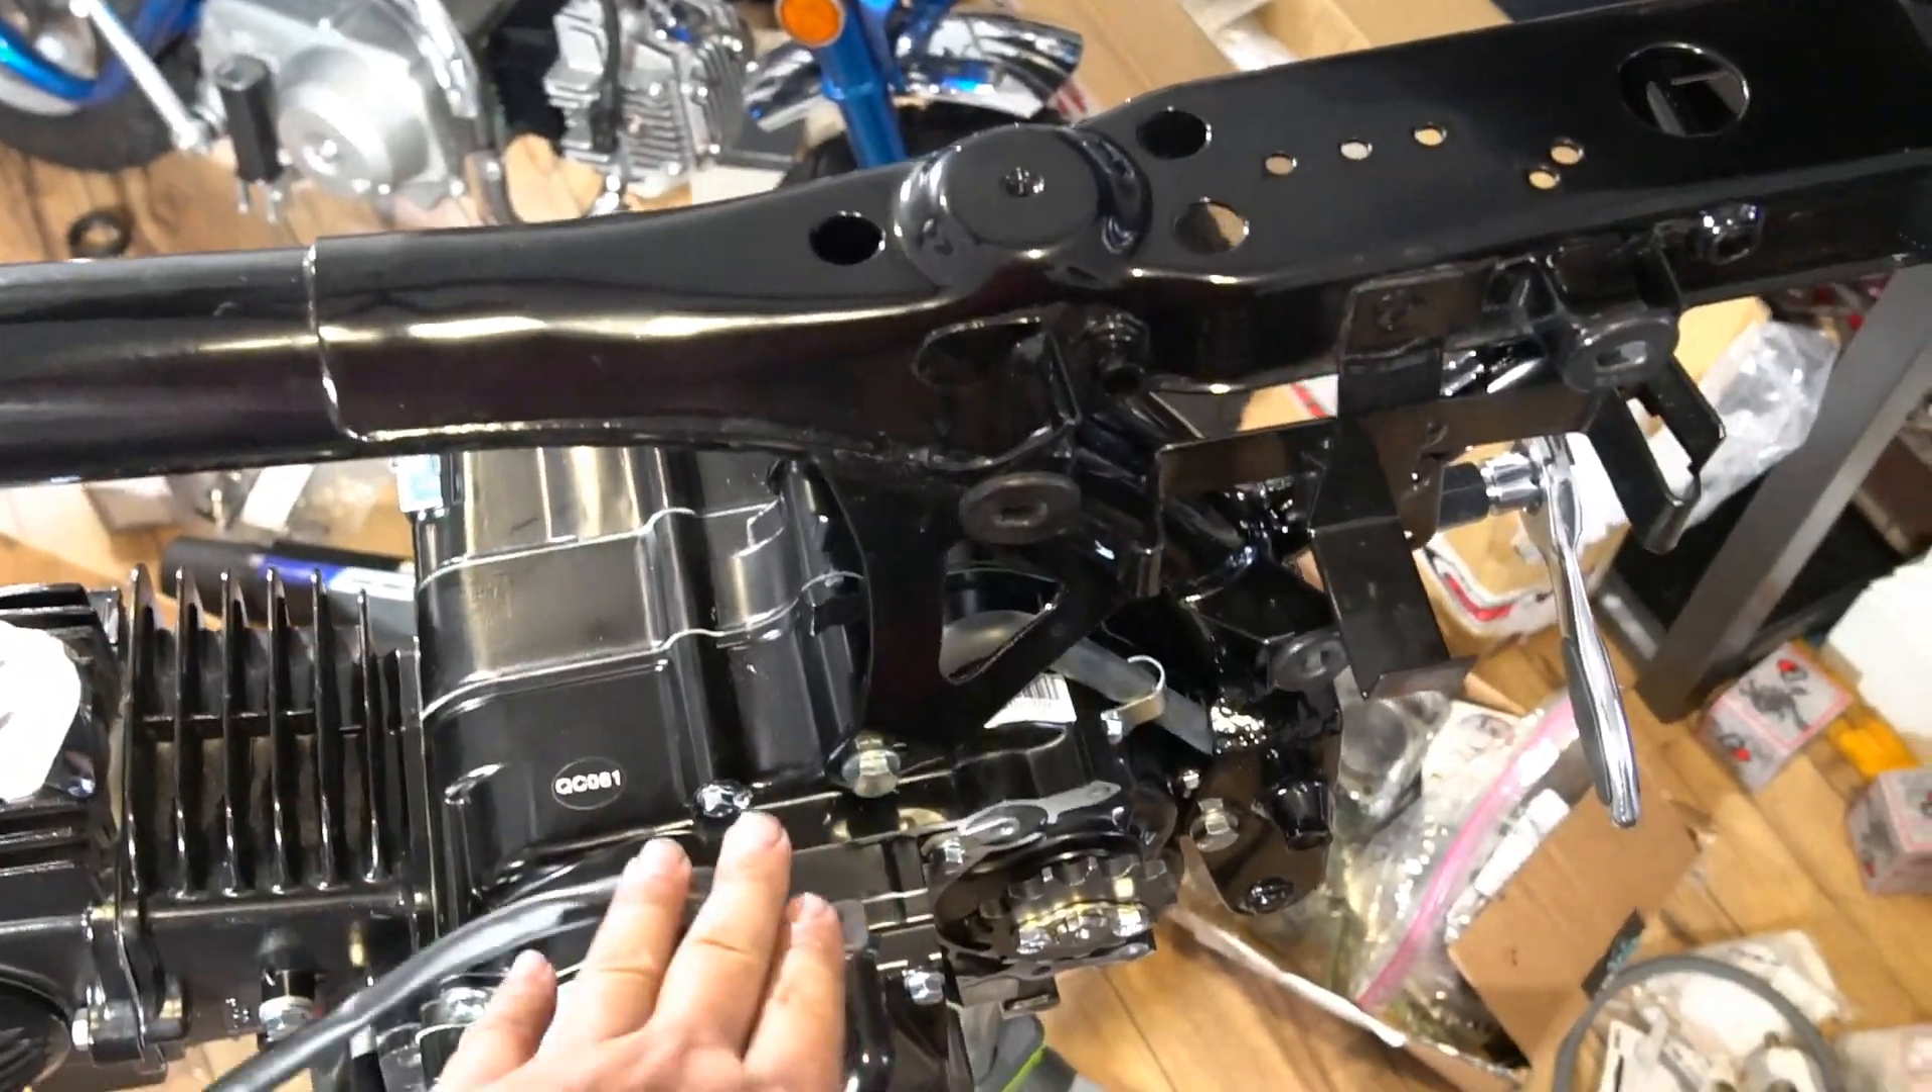Got the frame mounted onto the block.